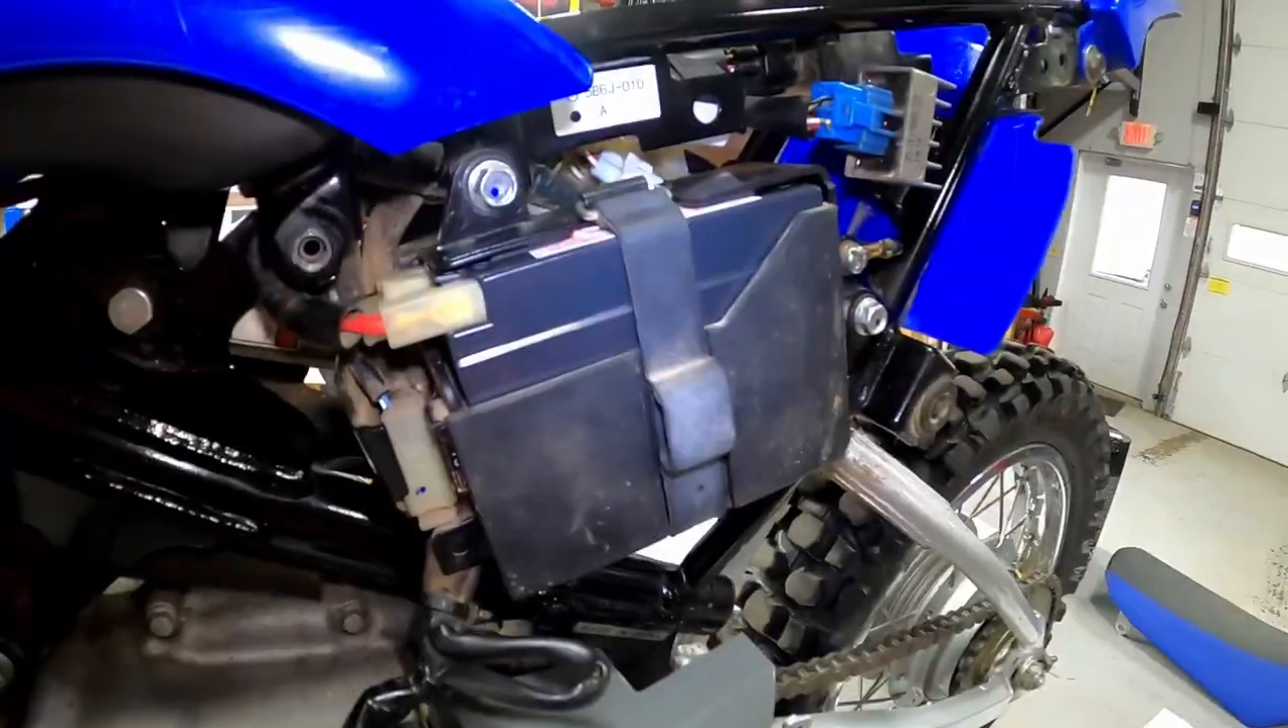With the side panel removed, we can see our battery.